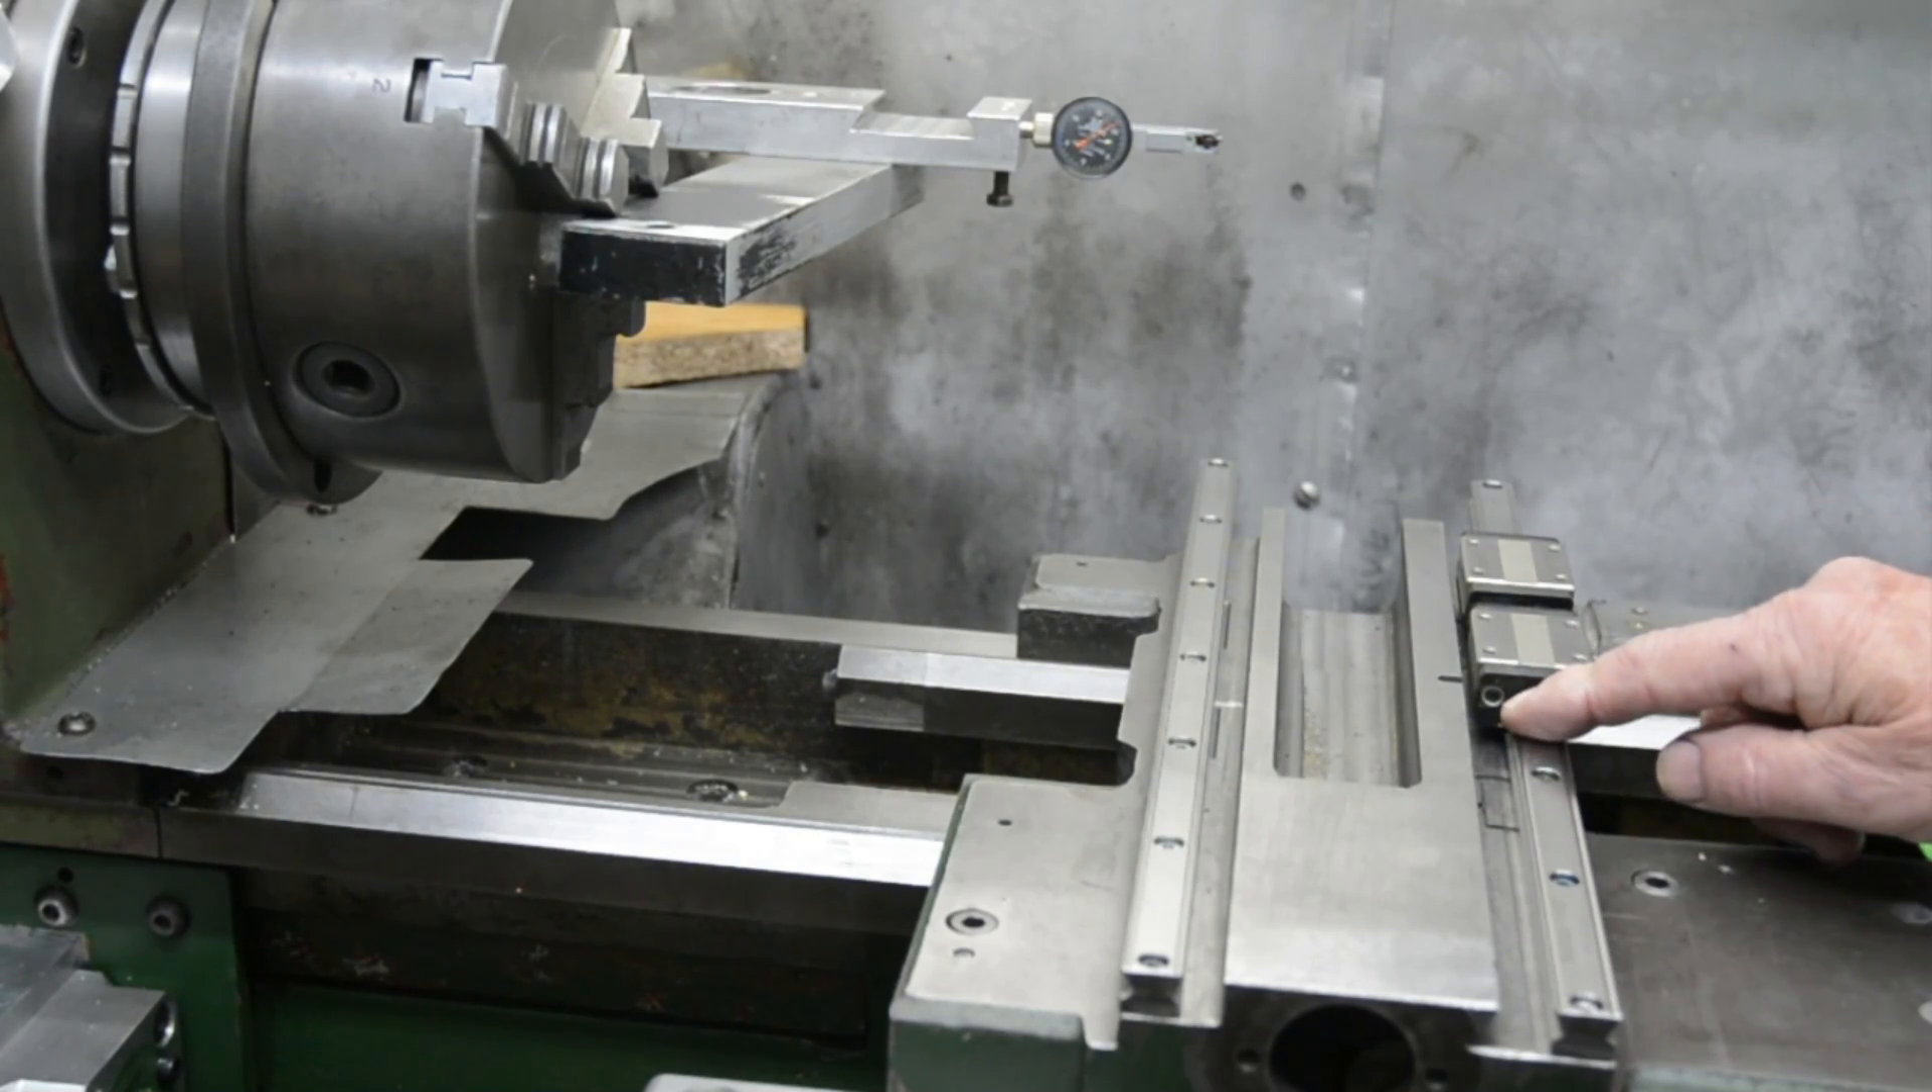Well the top of the saddle is back on the lathe with the linear rails bolted on.